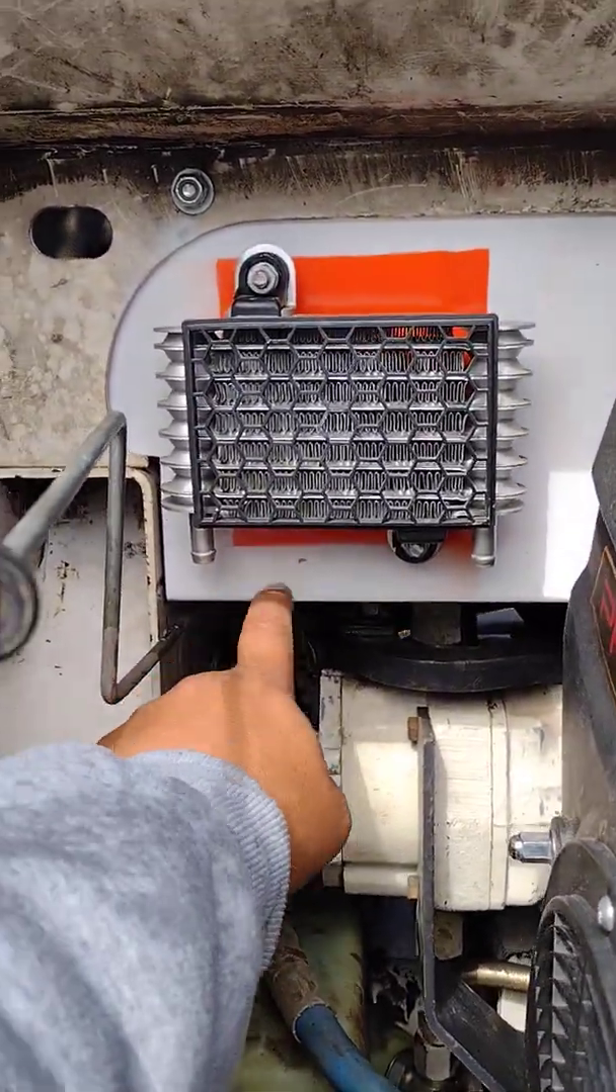The firewall plate doesn't go all the way down and it's made of metal.